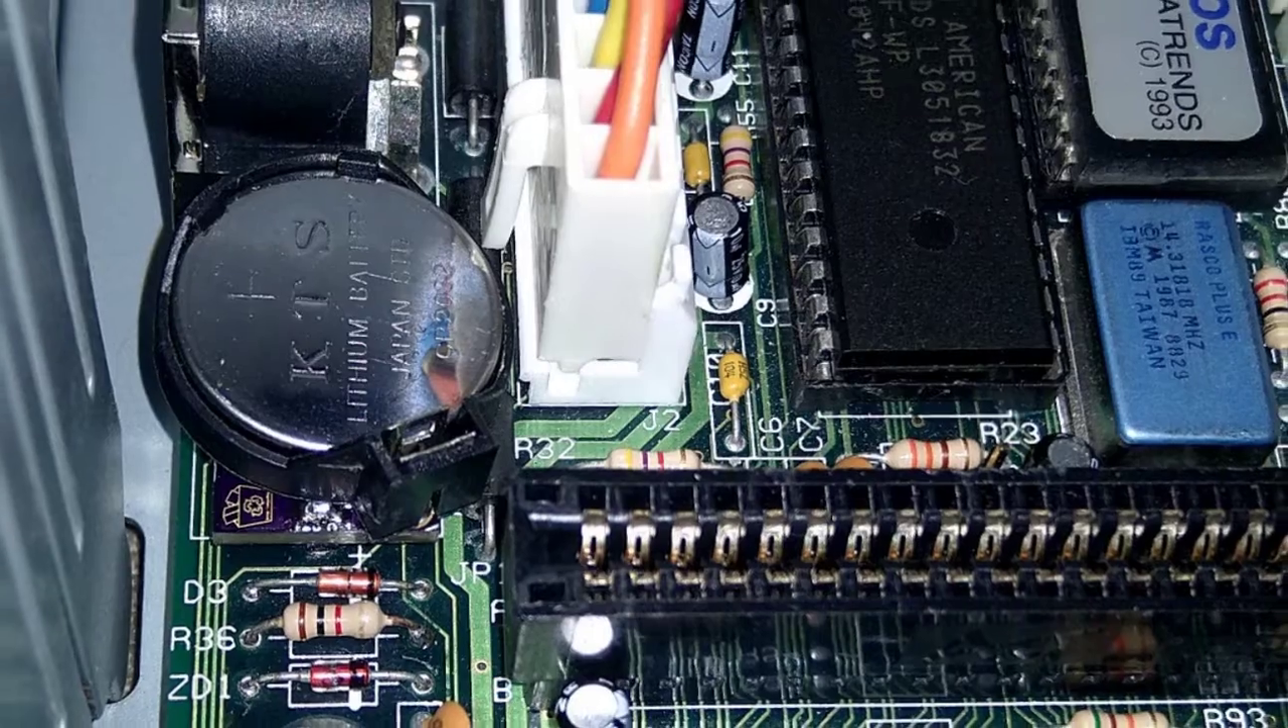Let's insert the battery. As you can see, it fits nicely.